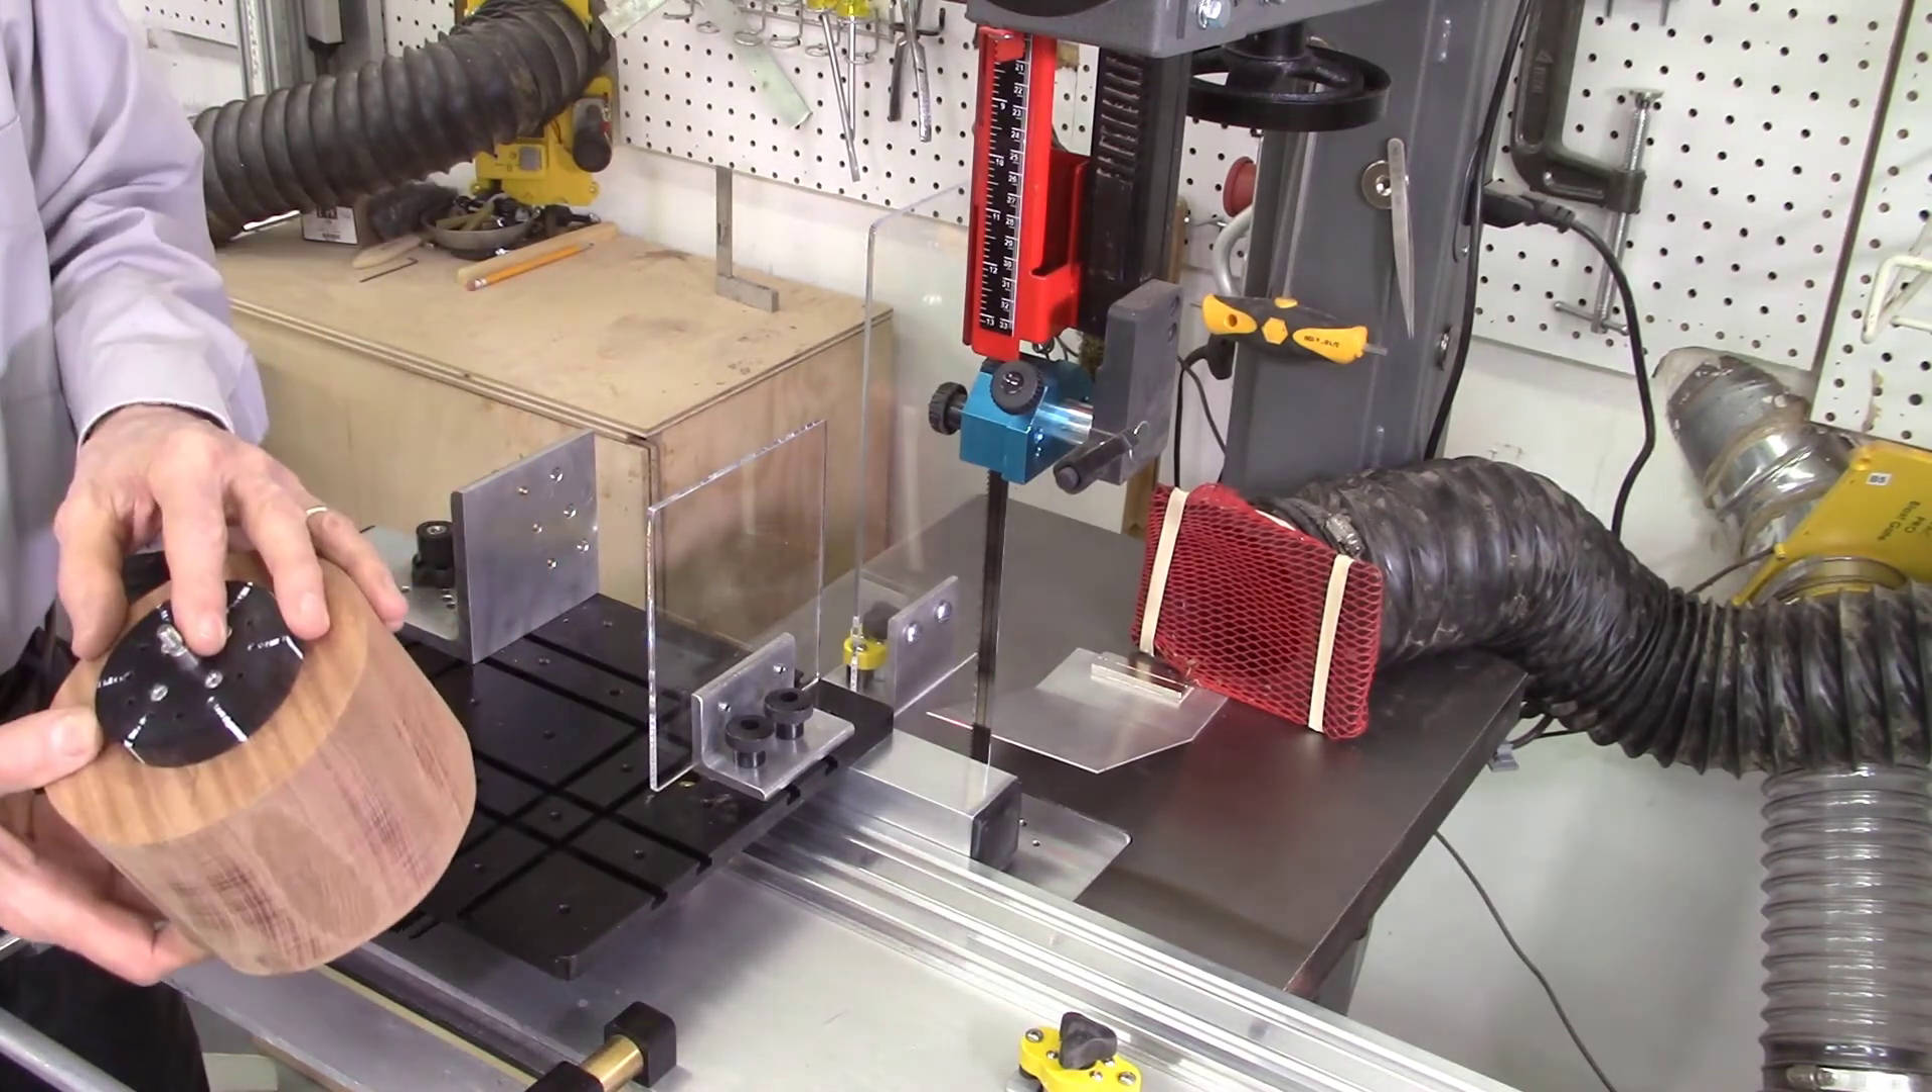So I have my pattern disc already mounted on.